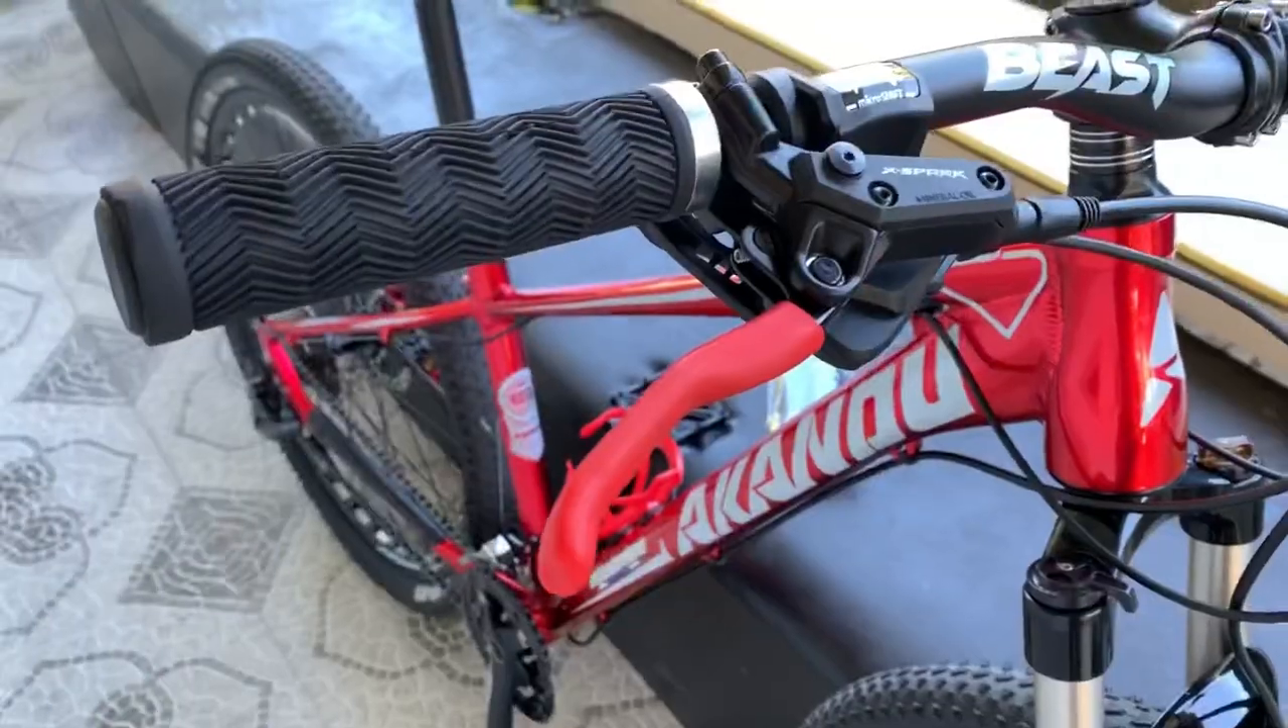So na-install na po natin yung Brake lever Protector natin.